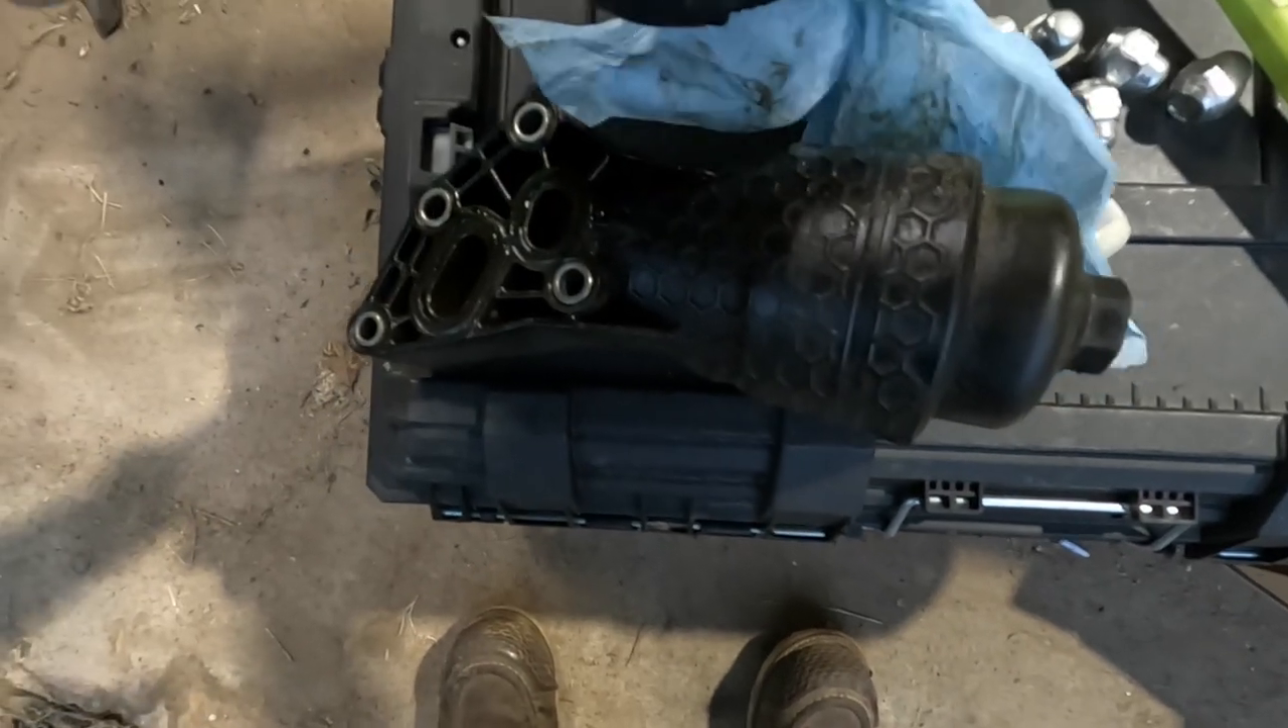Here's the oil filter housing i got it off.